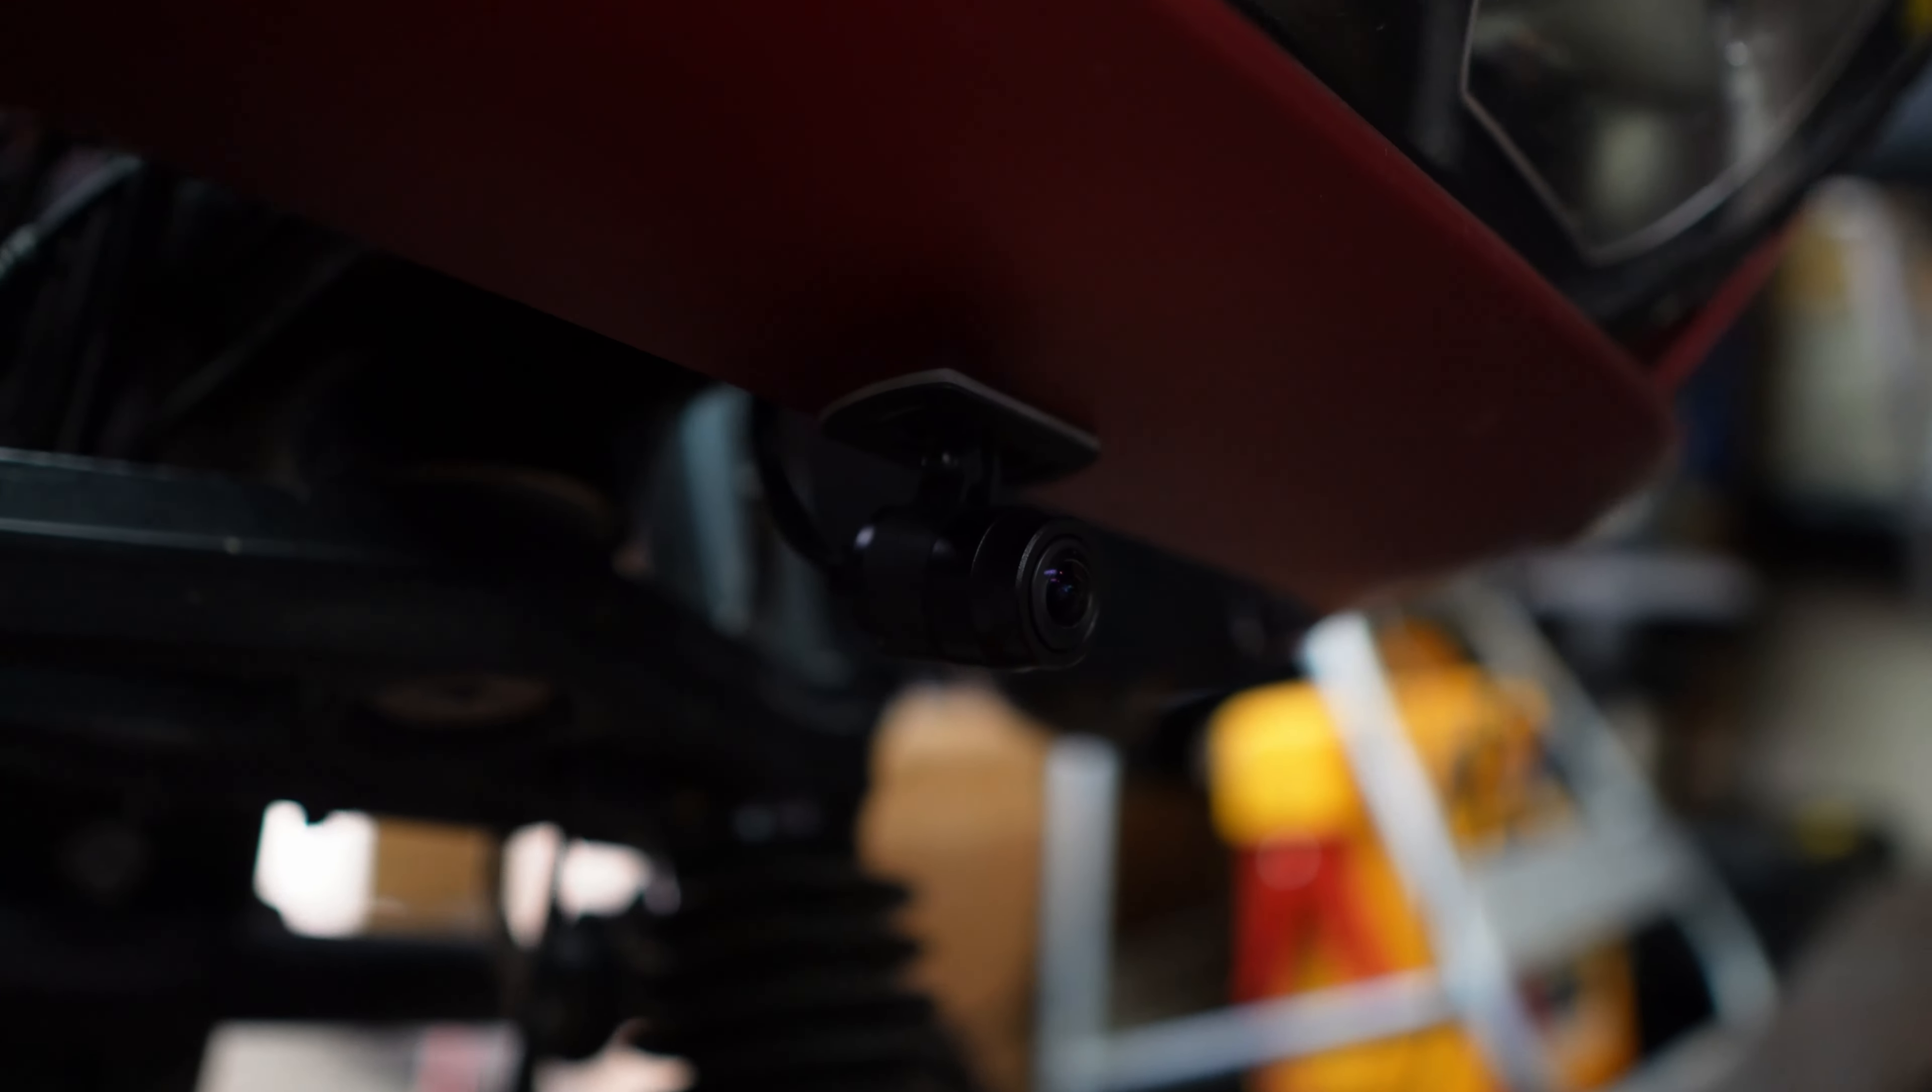Okay, camera's installed underneath the fairing. I ran it out the same hole that you use to adjust your headlight.